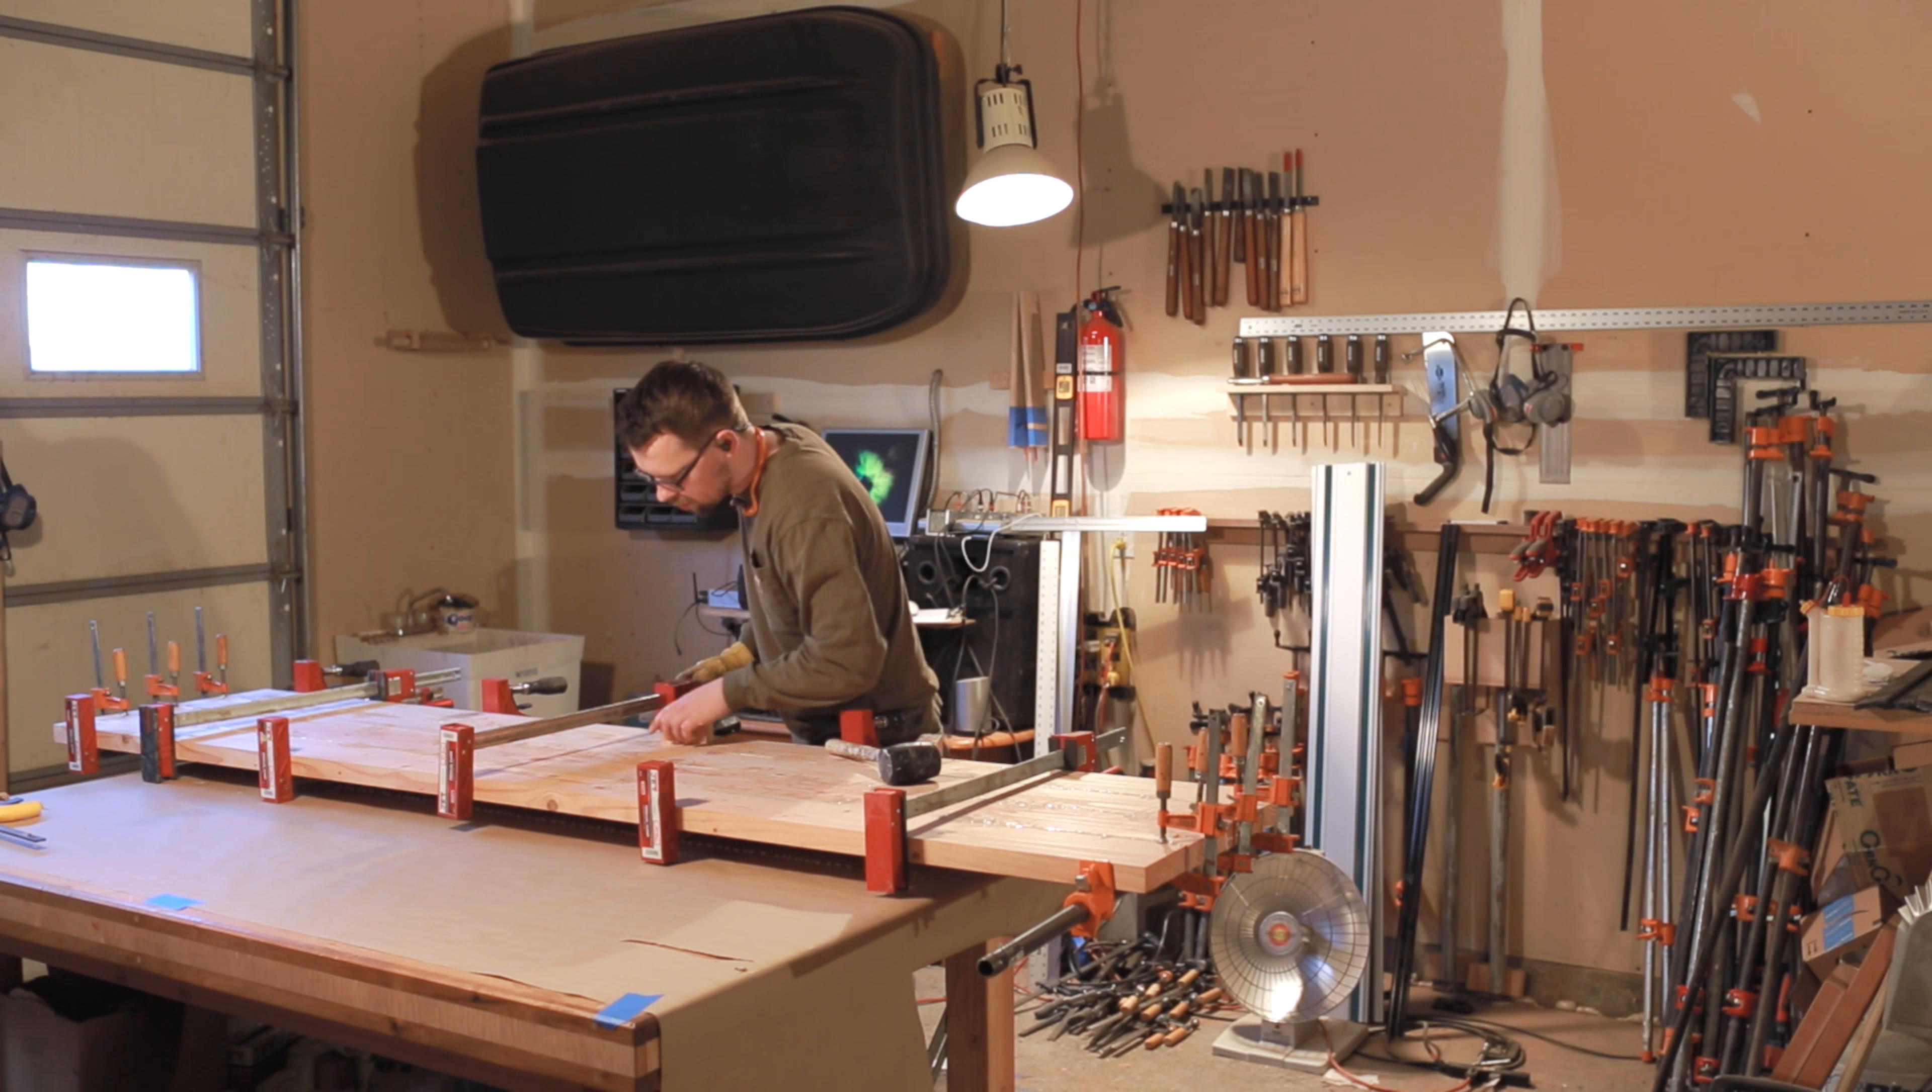So here's the first tabletop glued up.